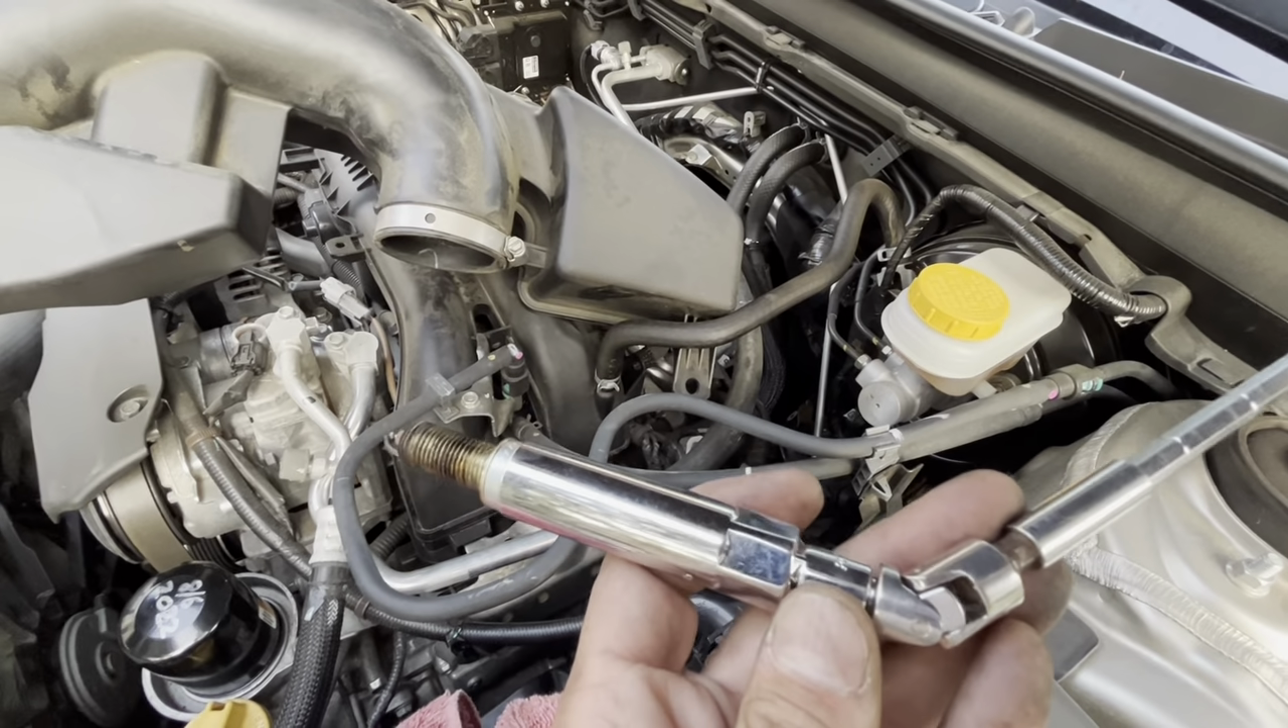I finally got this rear driver's side spark plug out.